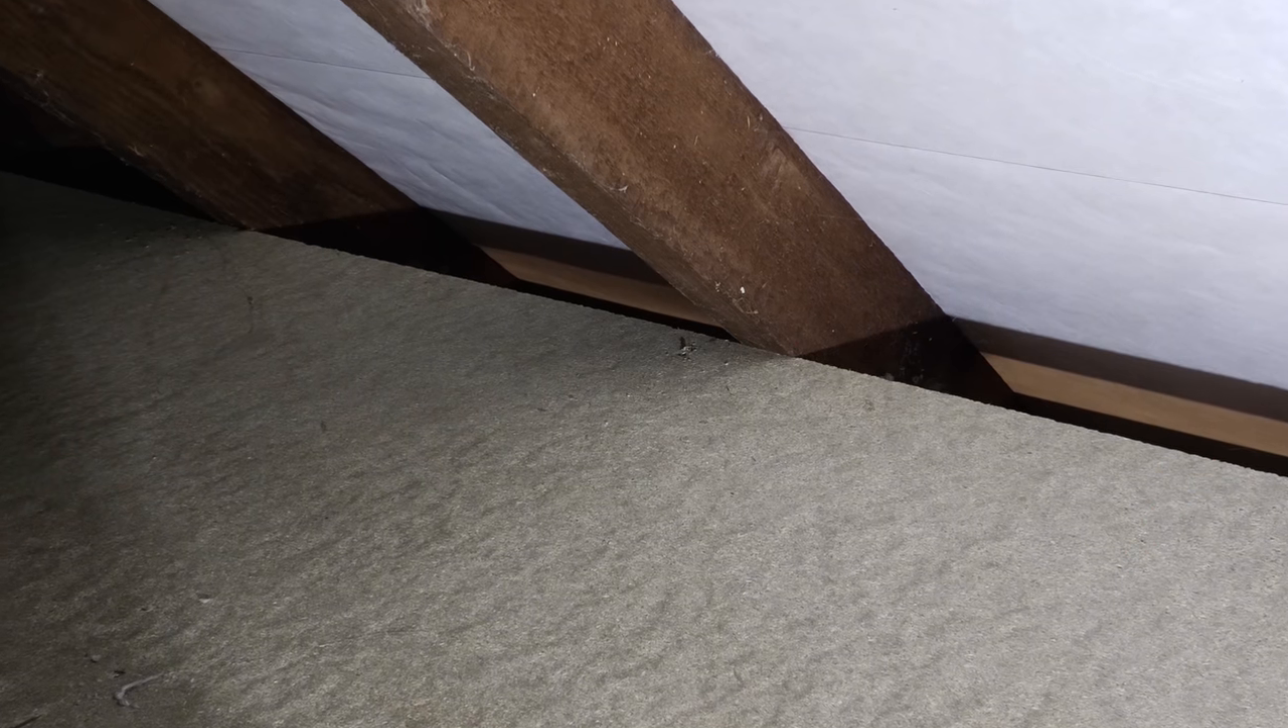I also pushed my sheets of floorboarding right up against the rafters meaning there was no expansion gap.